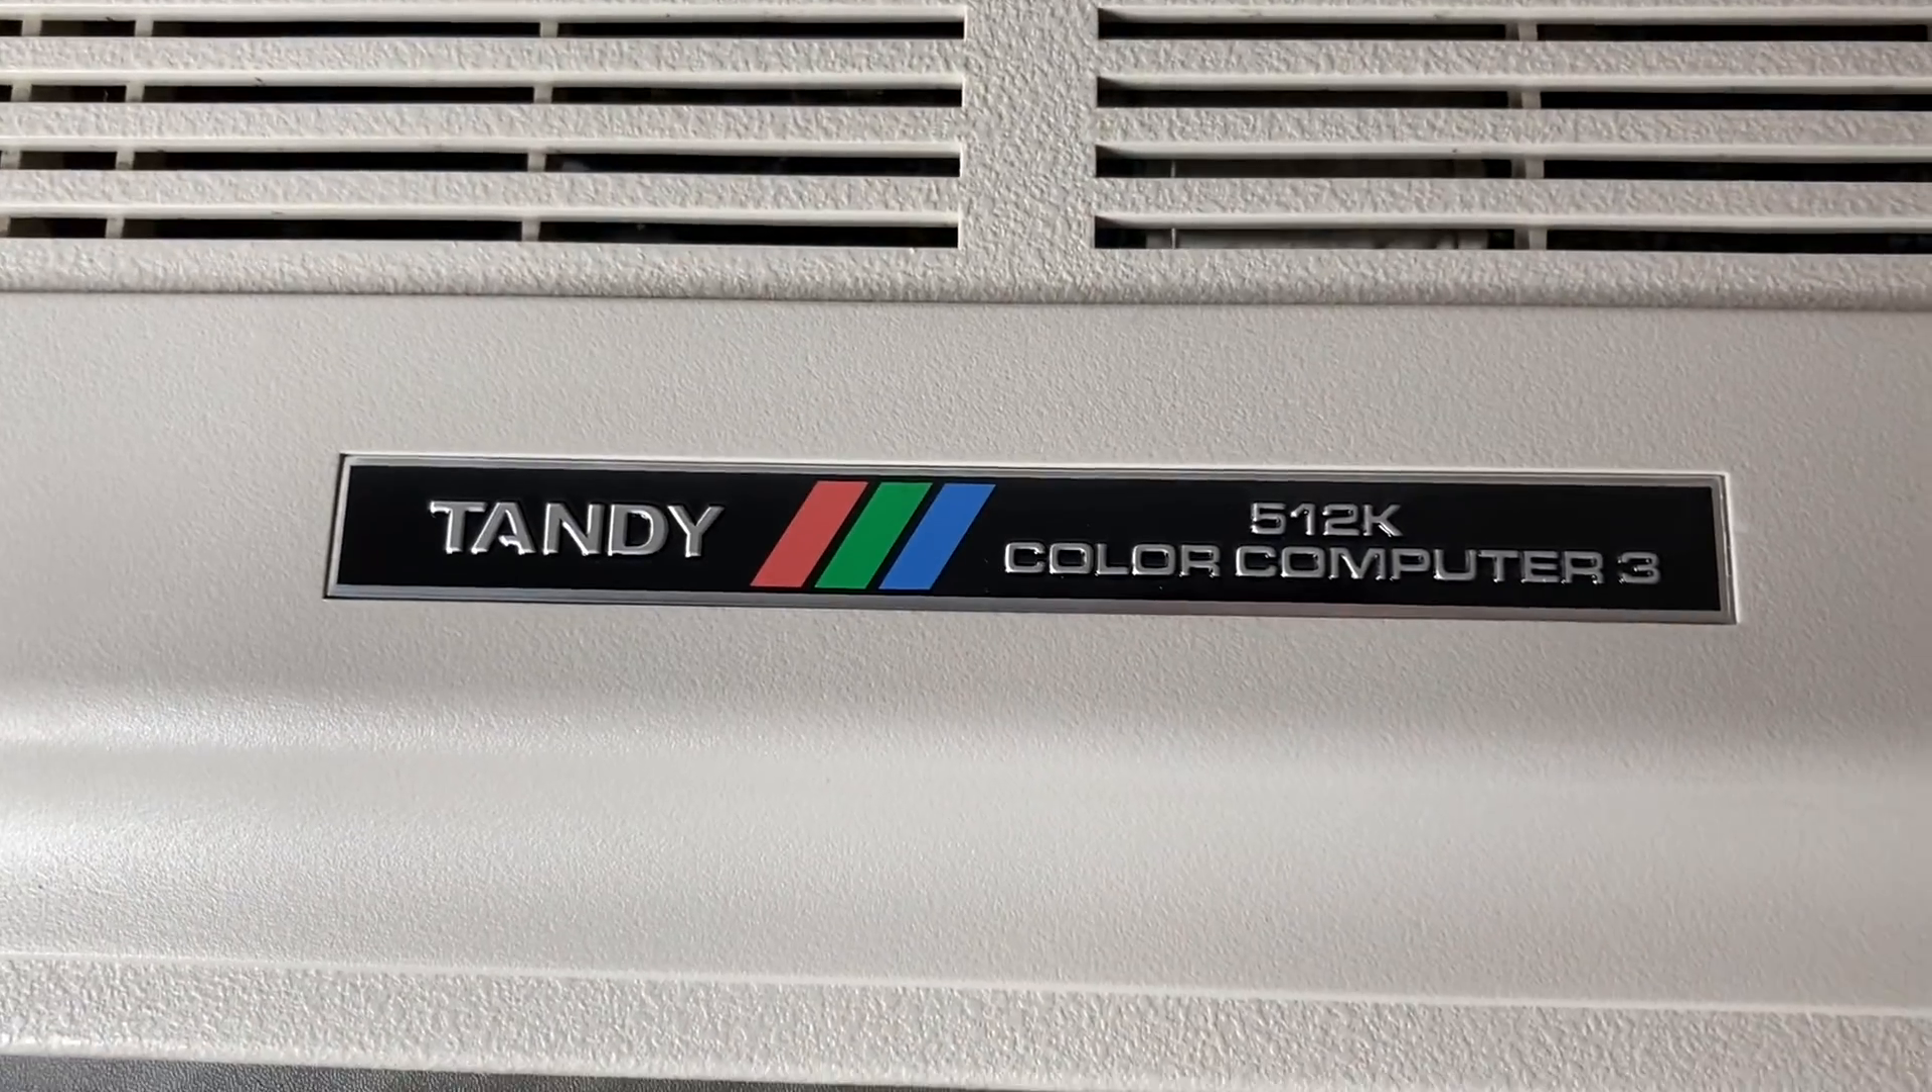The badge is now installed look at how professional that badge looks tandy 512k color computer 3.